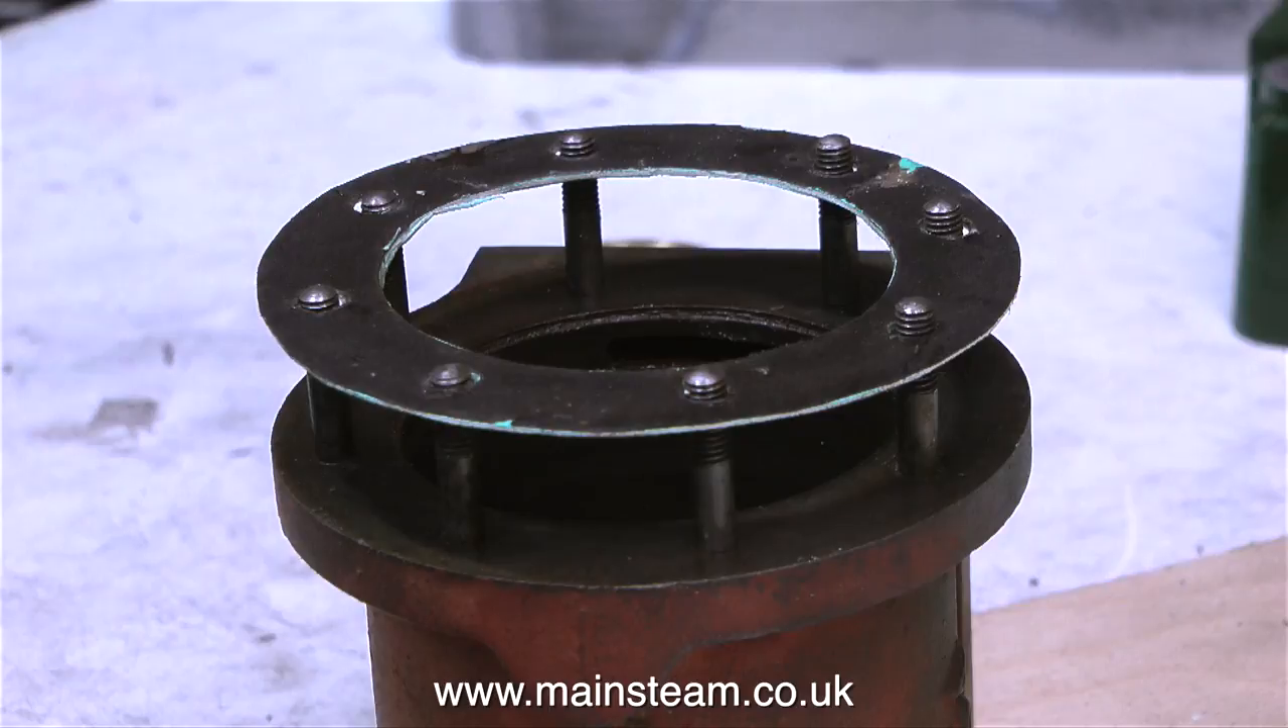I just use a hole punch to punch the holes and not unsurprisingly the gasket fits the engine mainly because the thin damaged part was the original gasket for the engine.